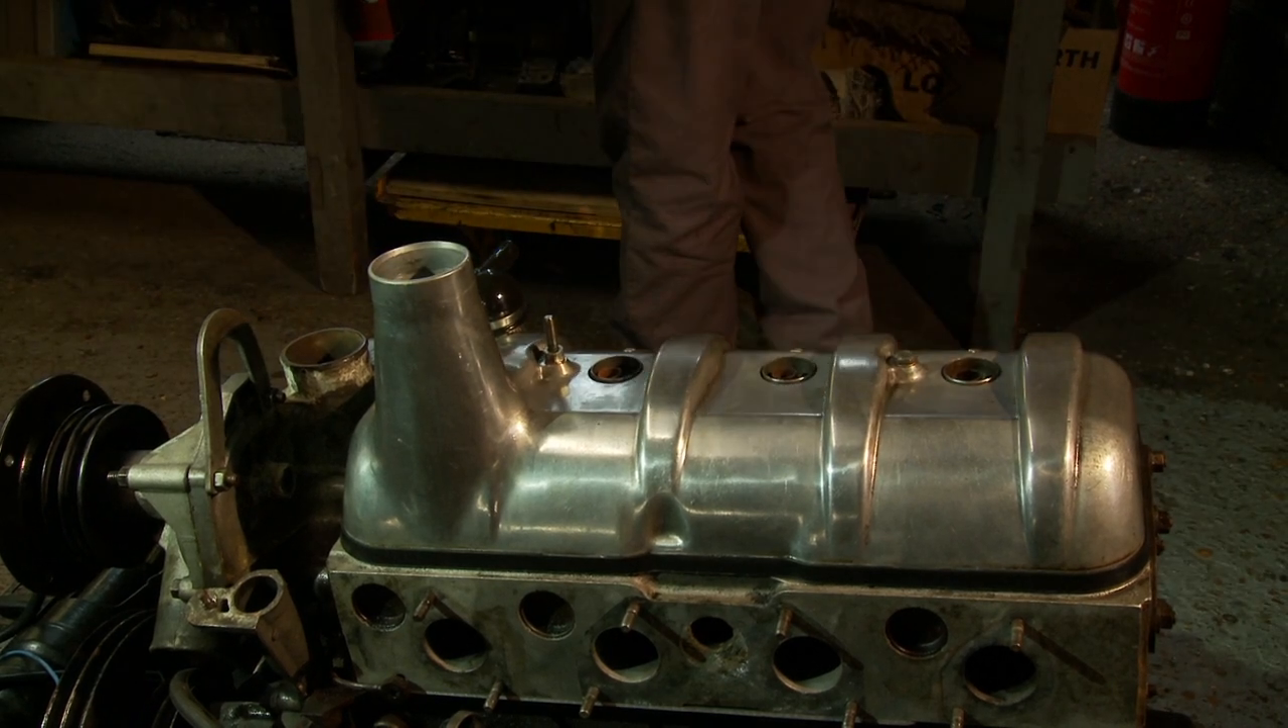And the final thing to go on here is the oil filler cap.